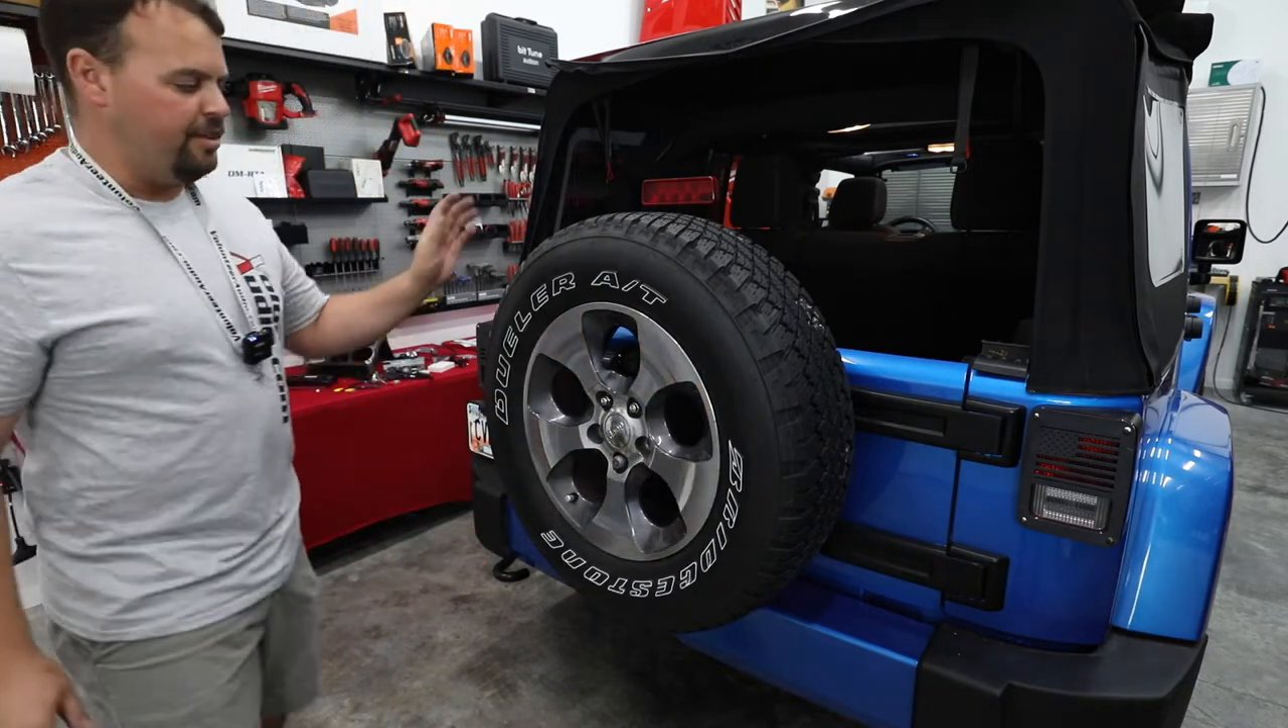All right, so we've got our spare tires back on.